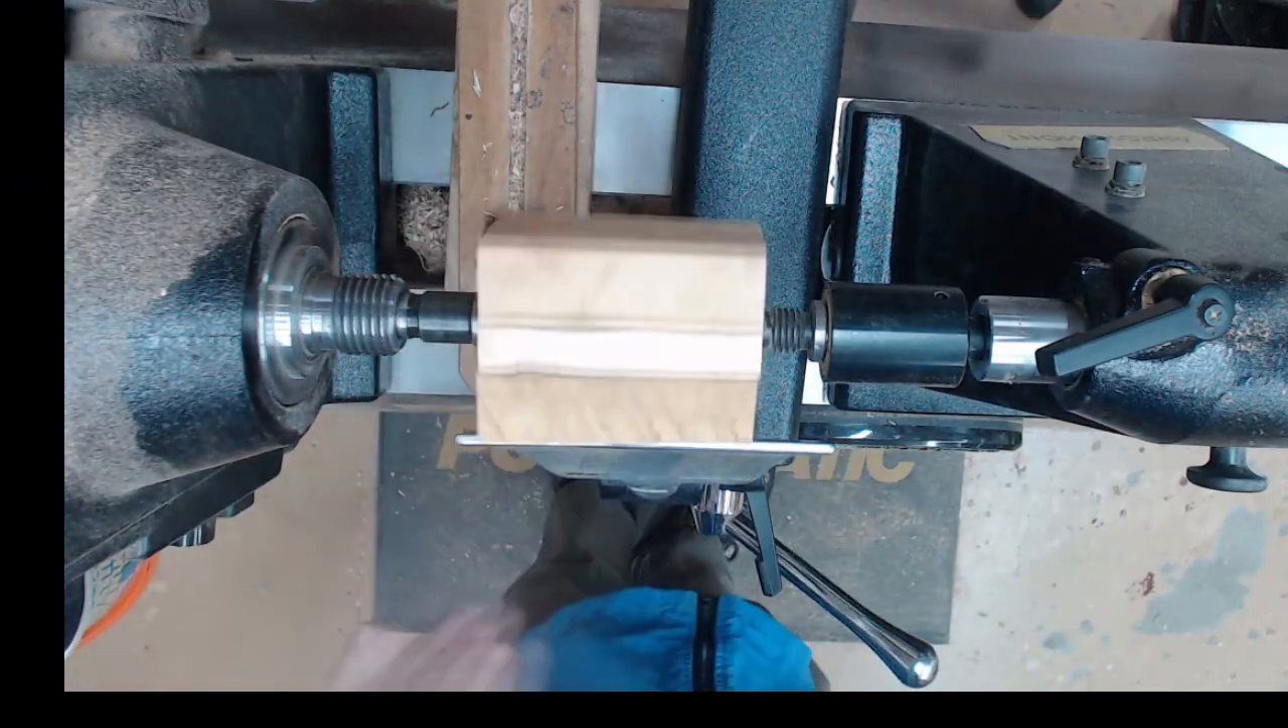Okay I've mounted the blank between centers now I'm going to turn it around.